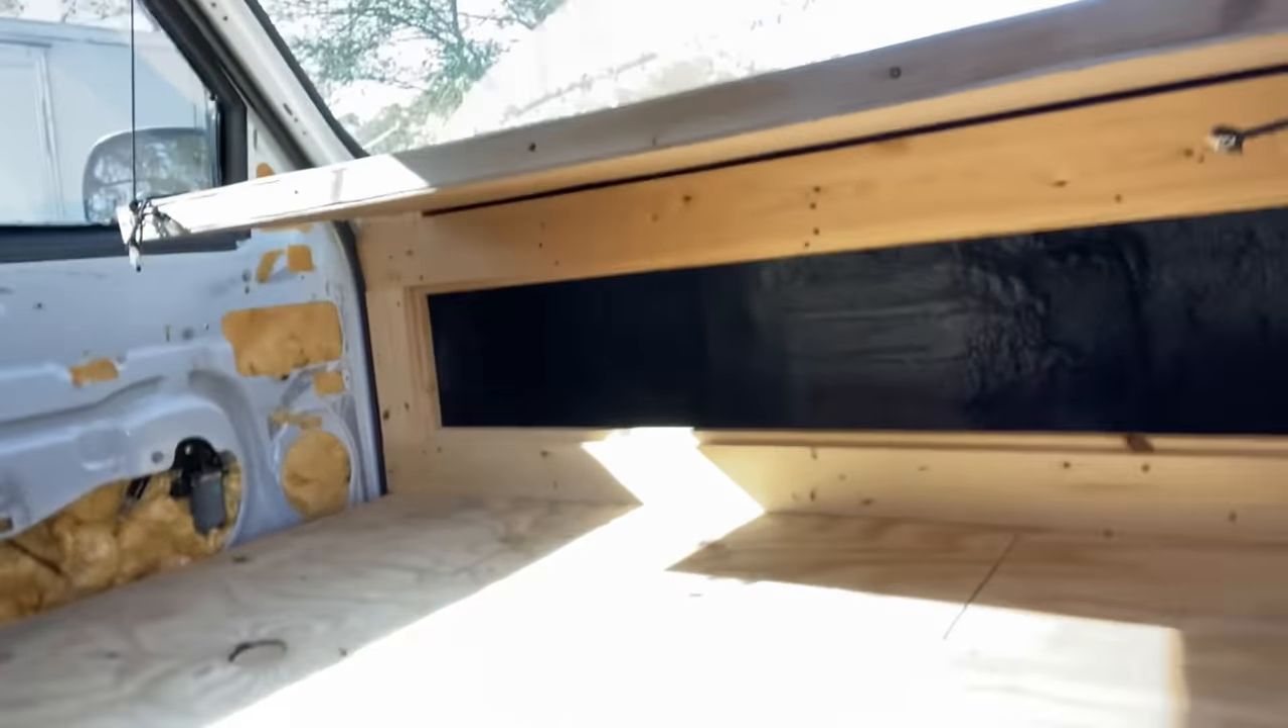Still got to do that door it needs a cover.